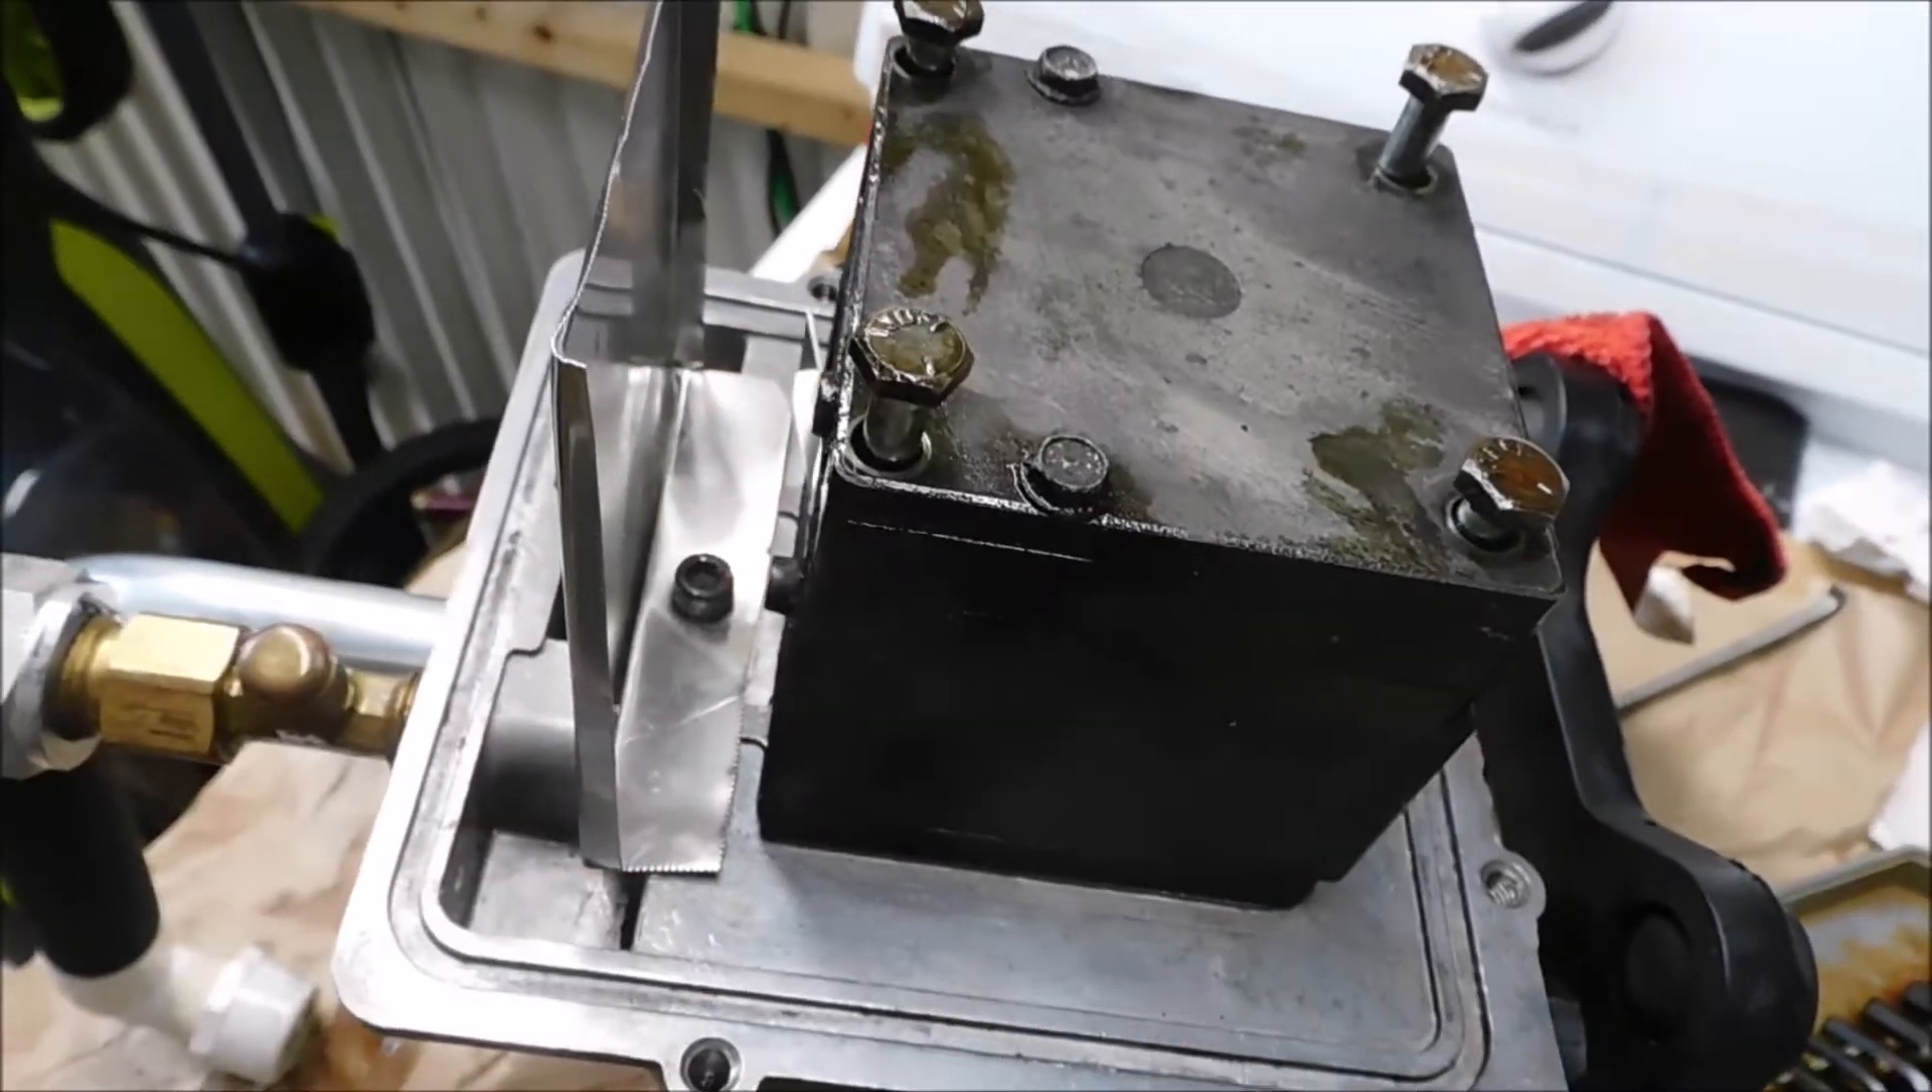I got my Splash guard on there Okay And I got to tighten up these four bolts then.